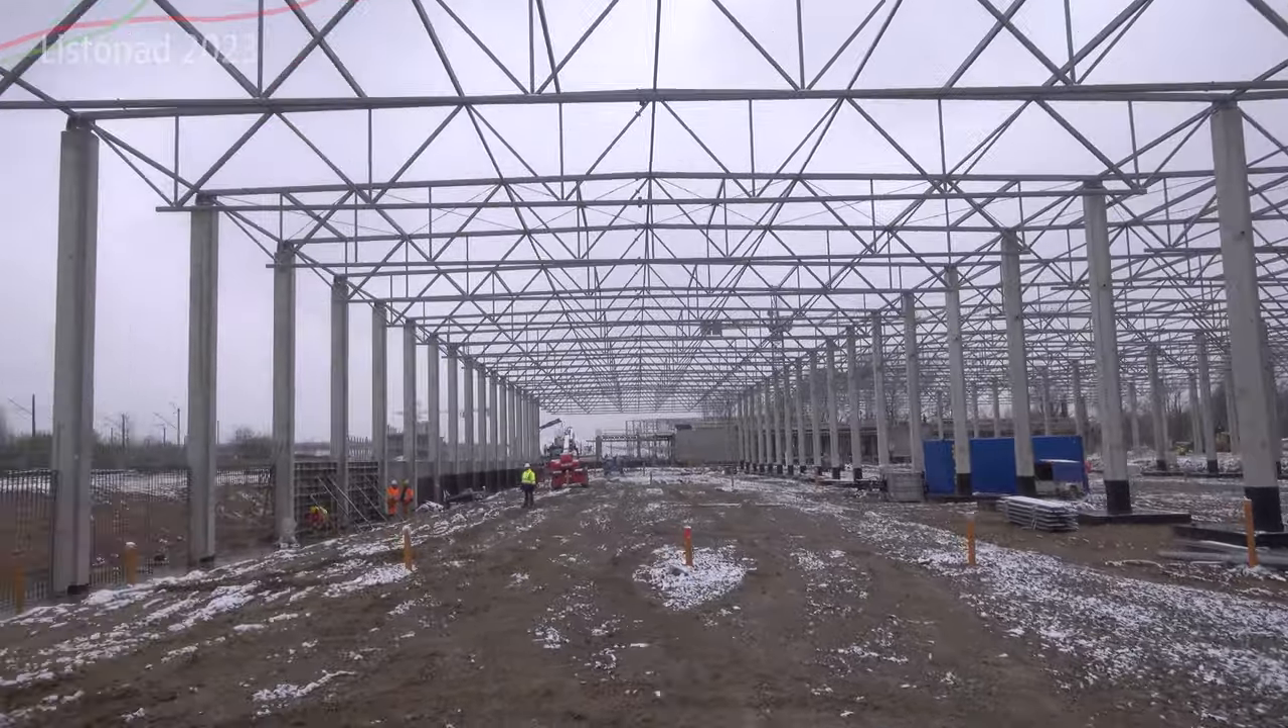Wszystkie słupy są już na miejscu. Ale nie ma zadaszenia i nie ma podłogi.